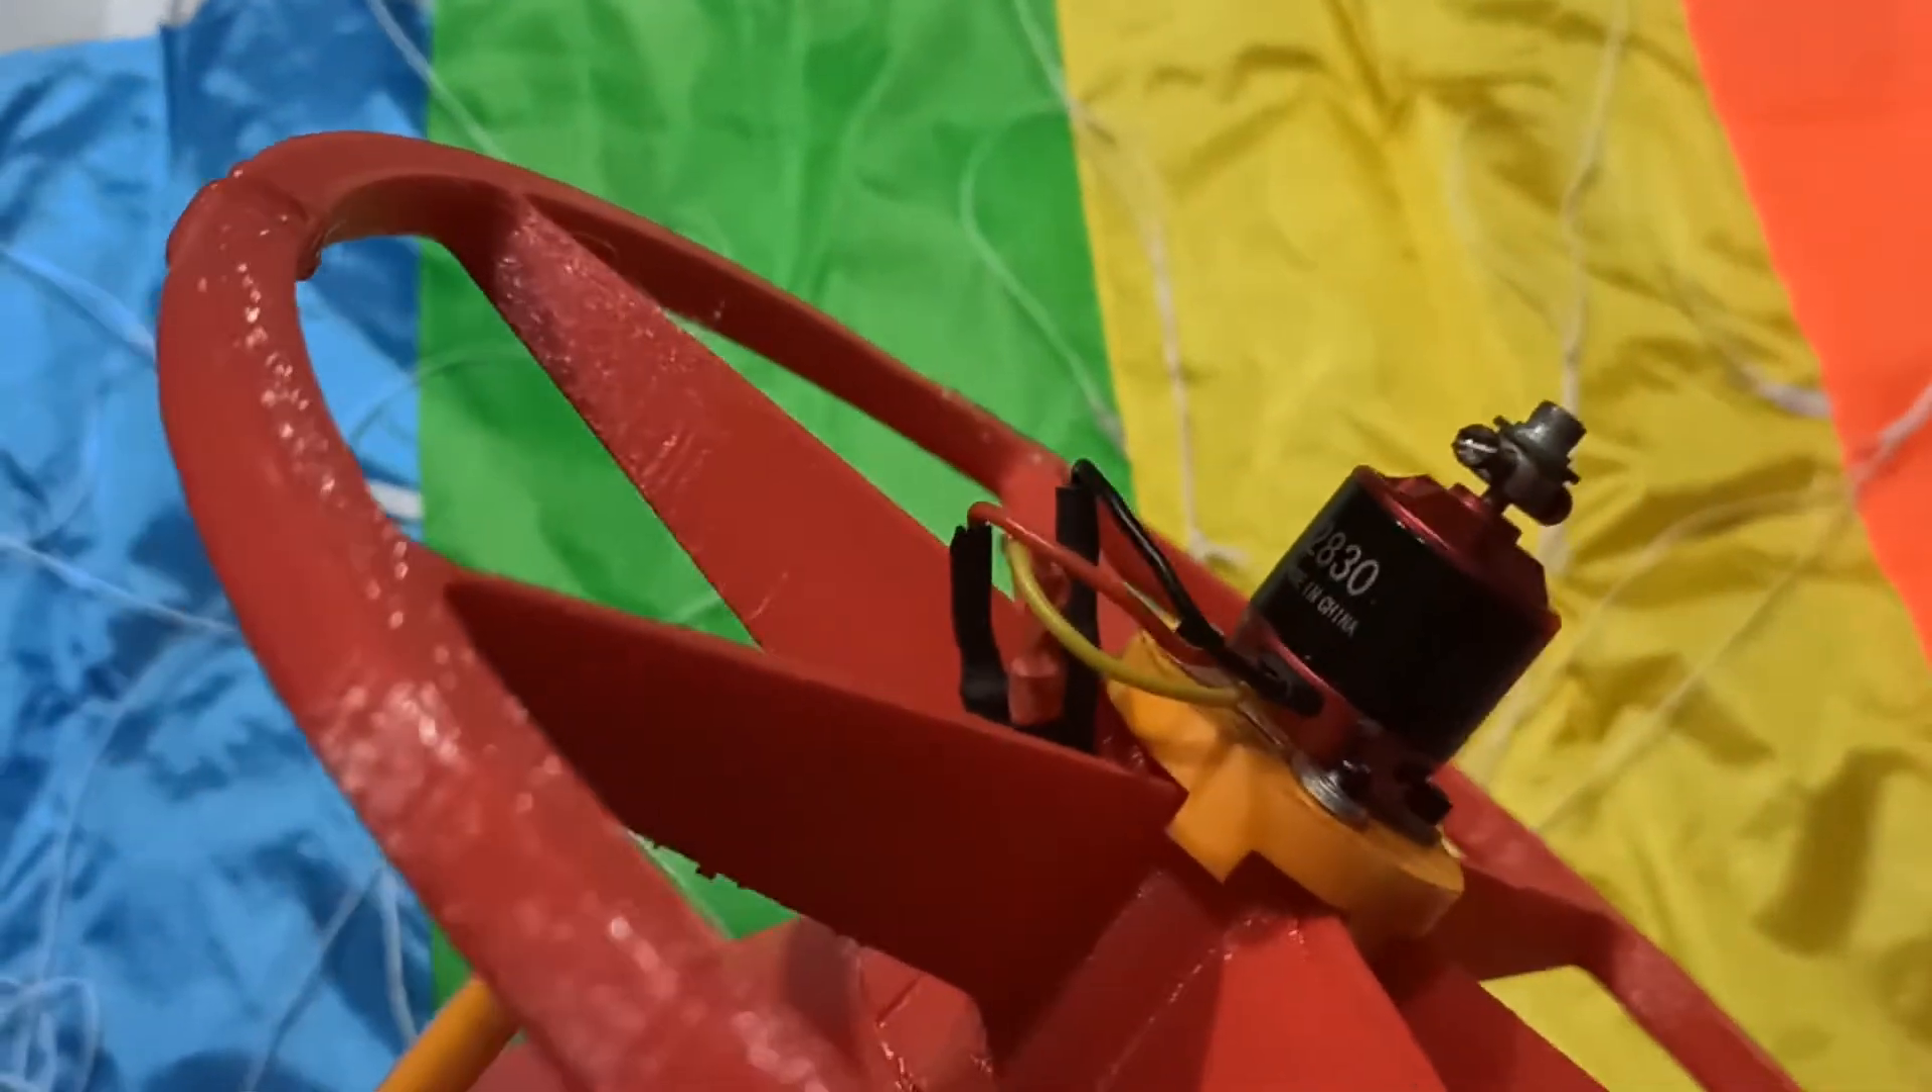Here you can see i installed the motor here and i also connected to esc.